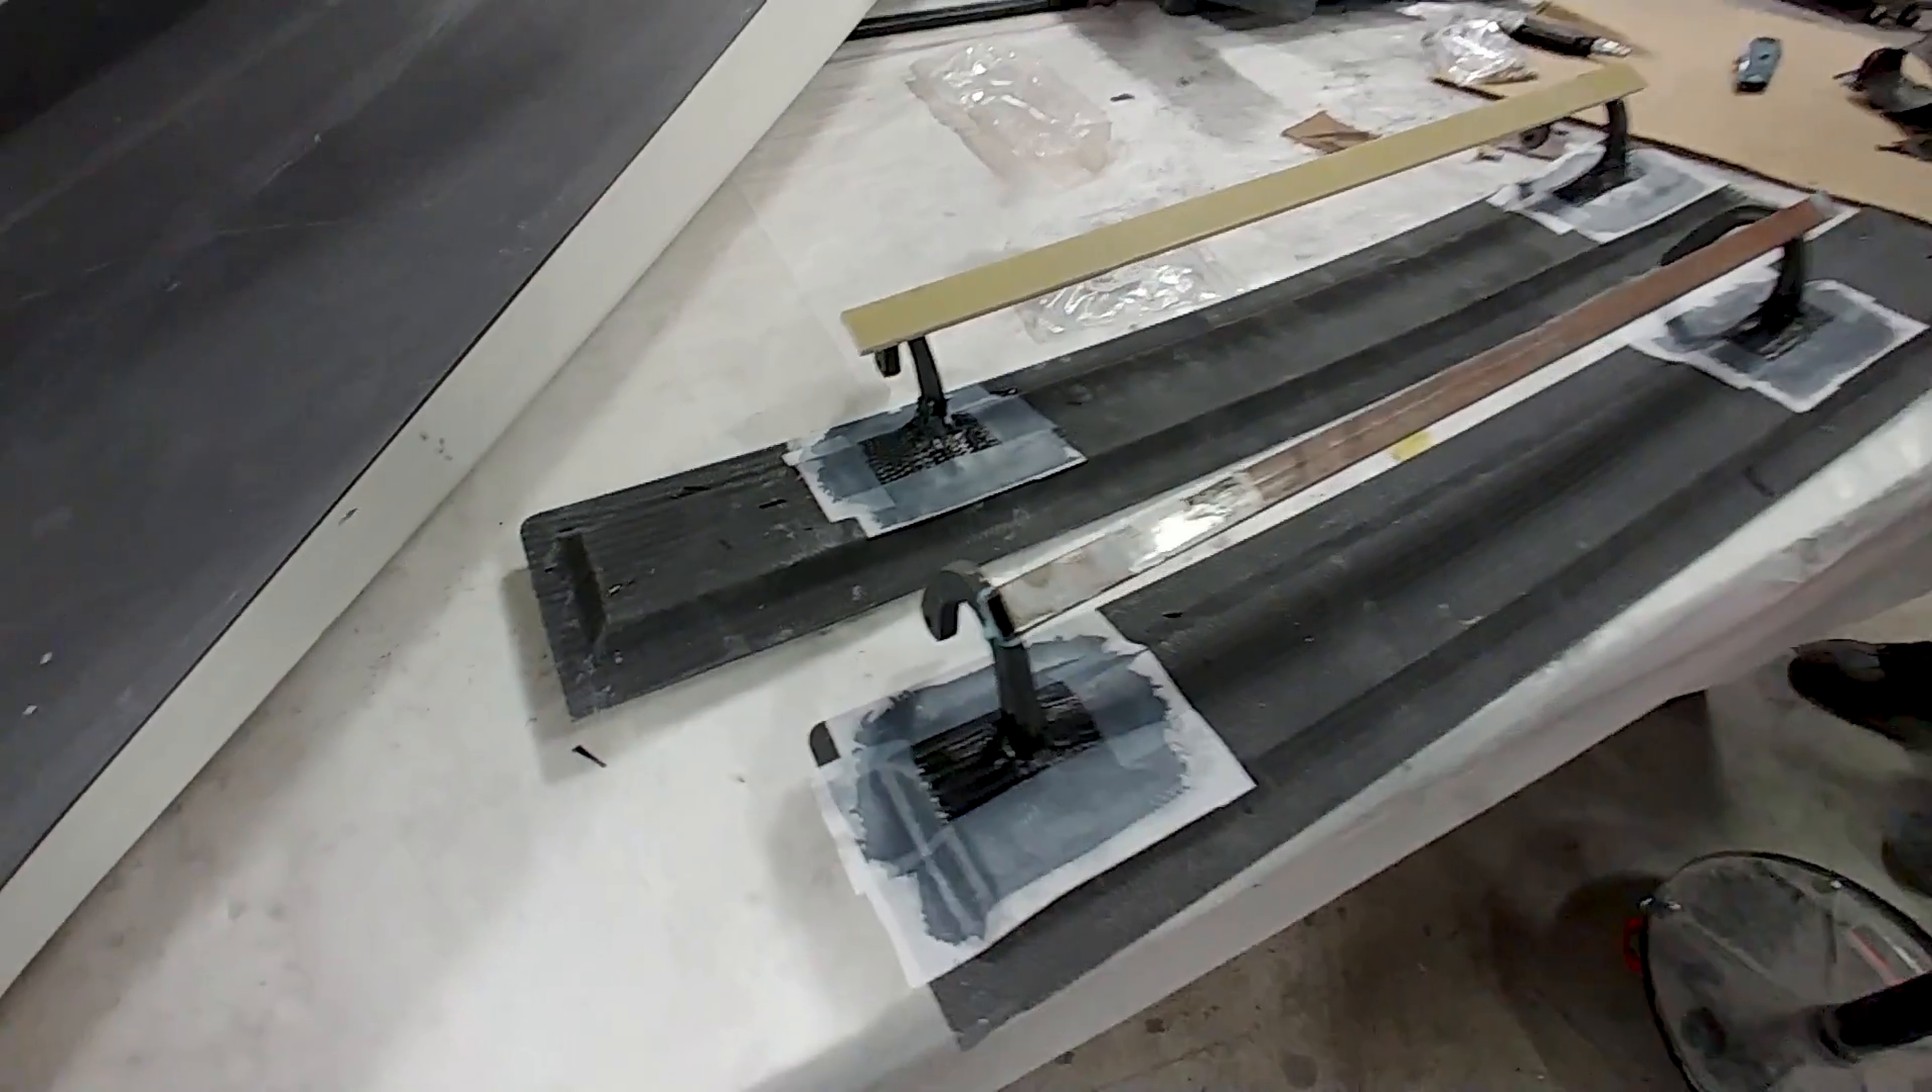And this is how it looks on the doors themselves and I still got those supporting rods on.